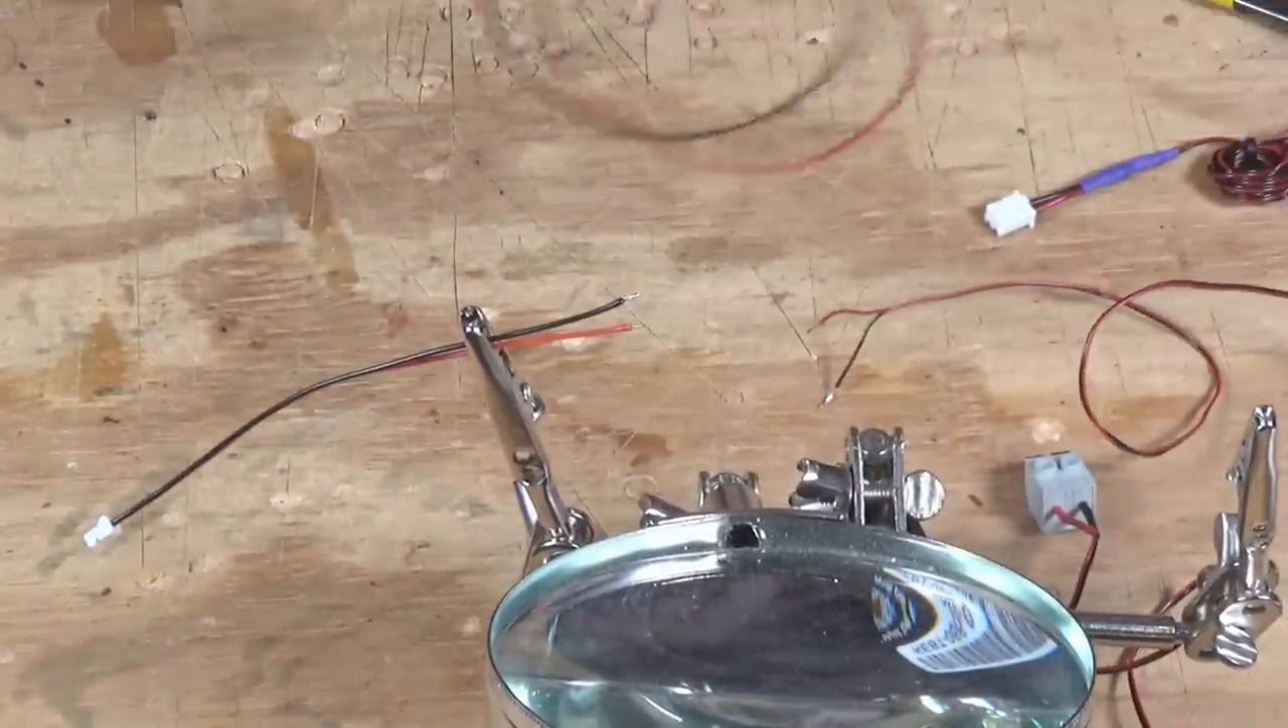So you can see there's the two wires right there held in the little alligator clip.